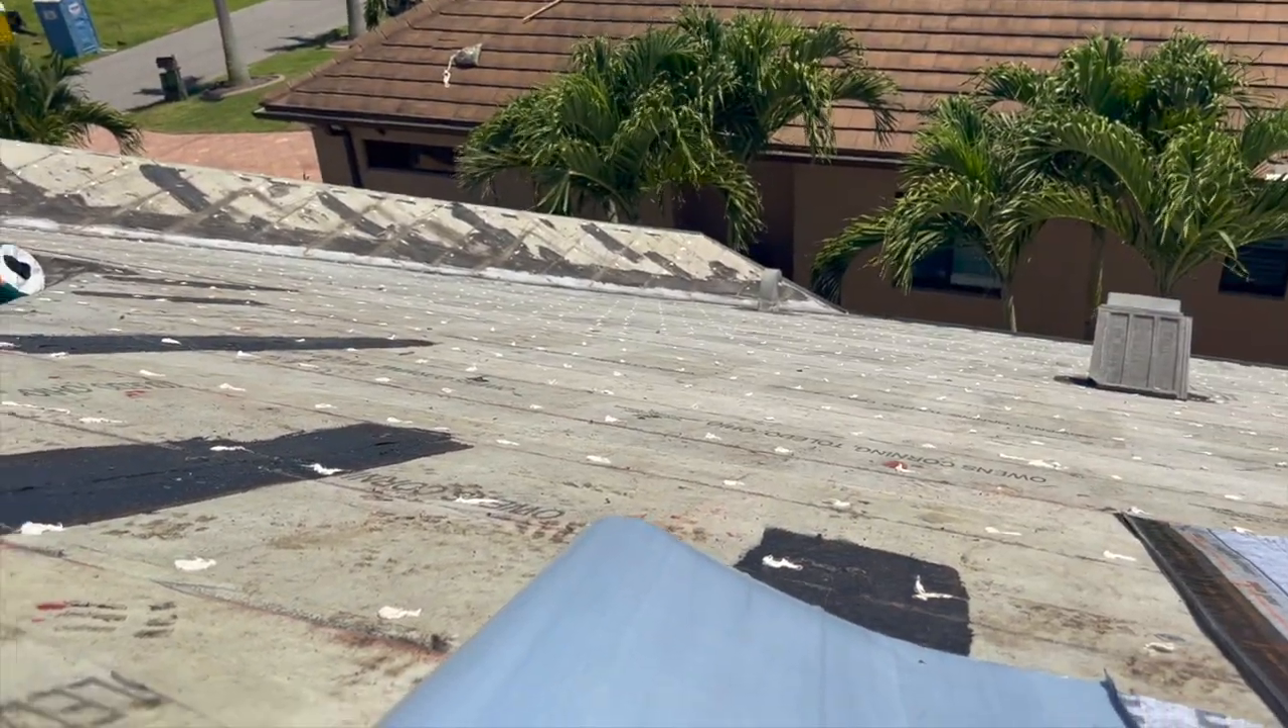So you see all these caulk beads? That's us protecting the paper after we took the tiles out because of the screws.